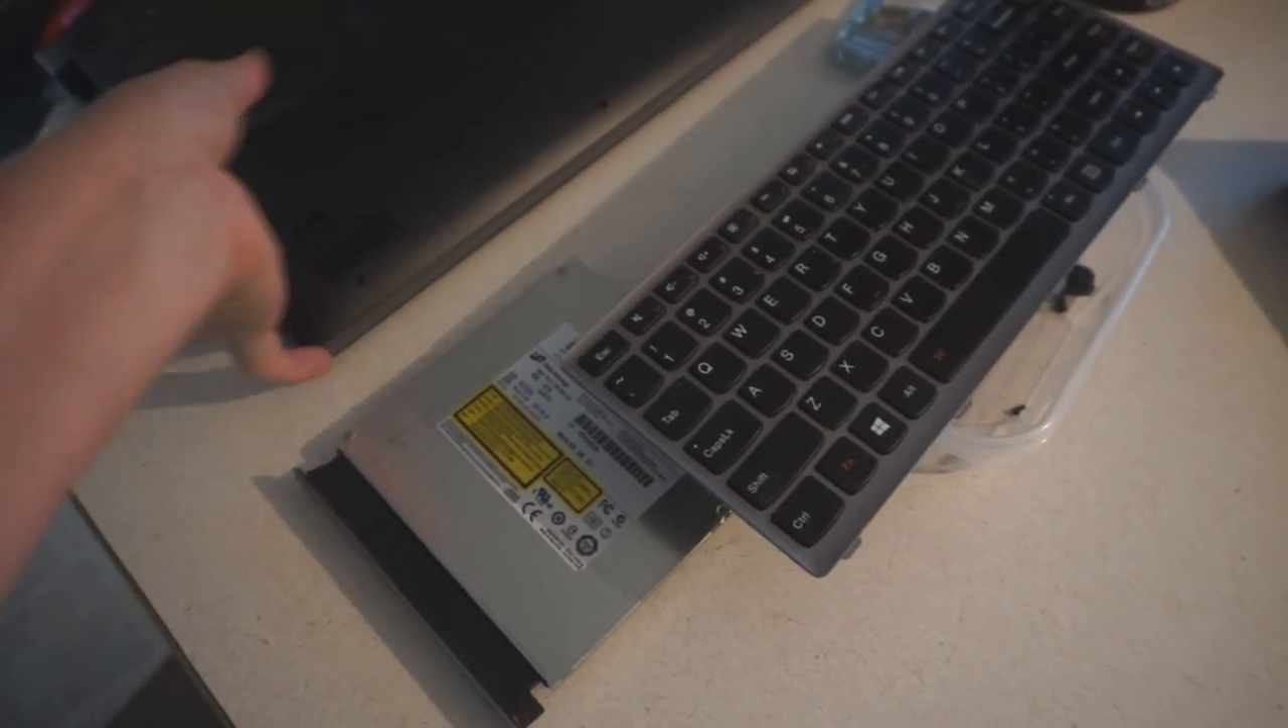As you can tell, my laptop, I've taken the keyboard off.